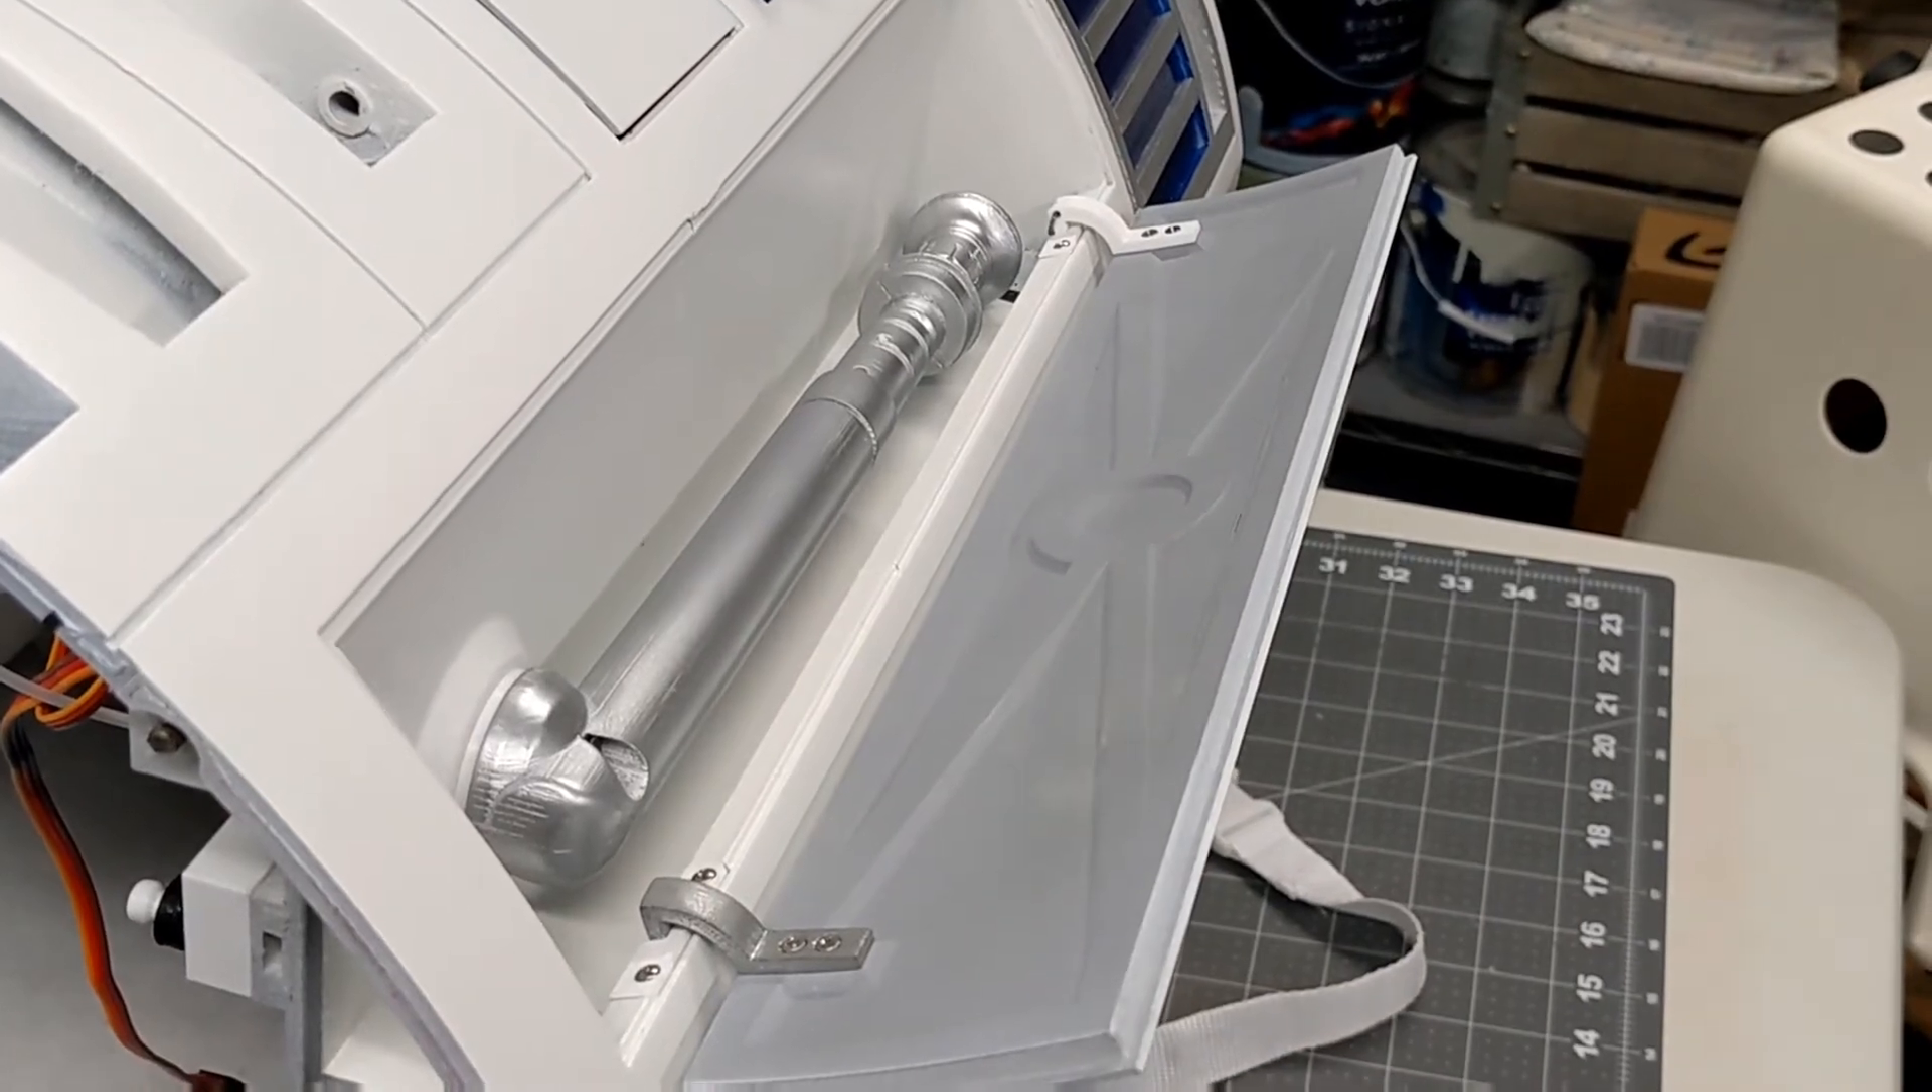So now the door has been reattached with just the stock upper and lower hinges.